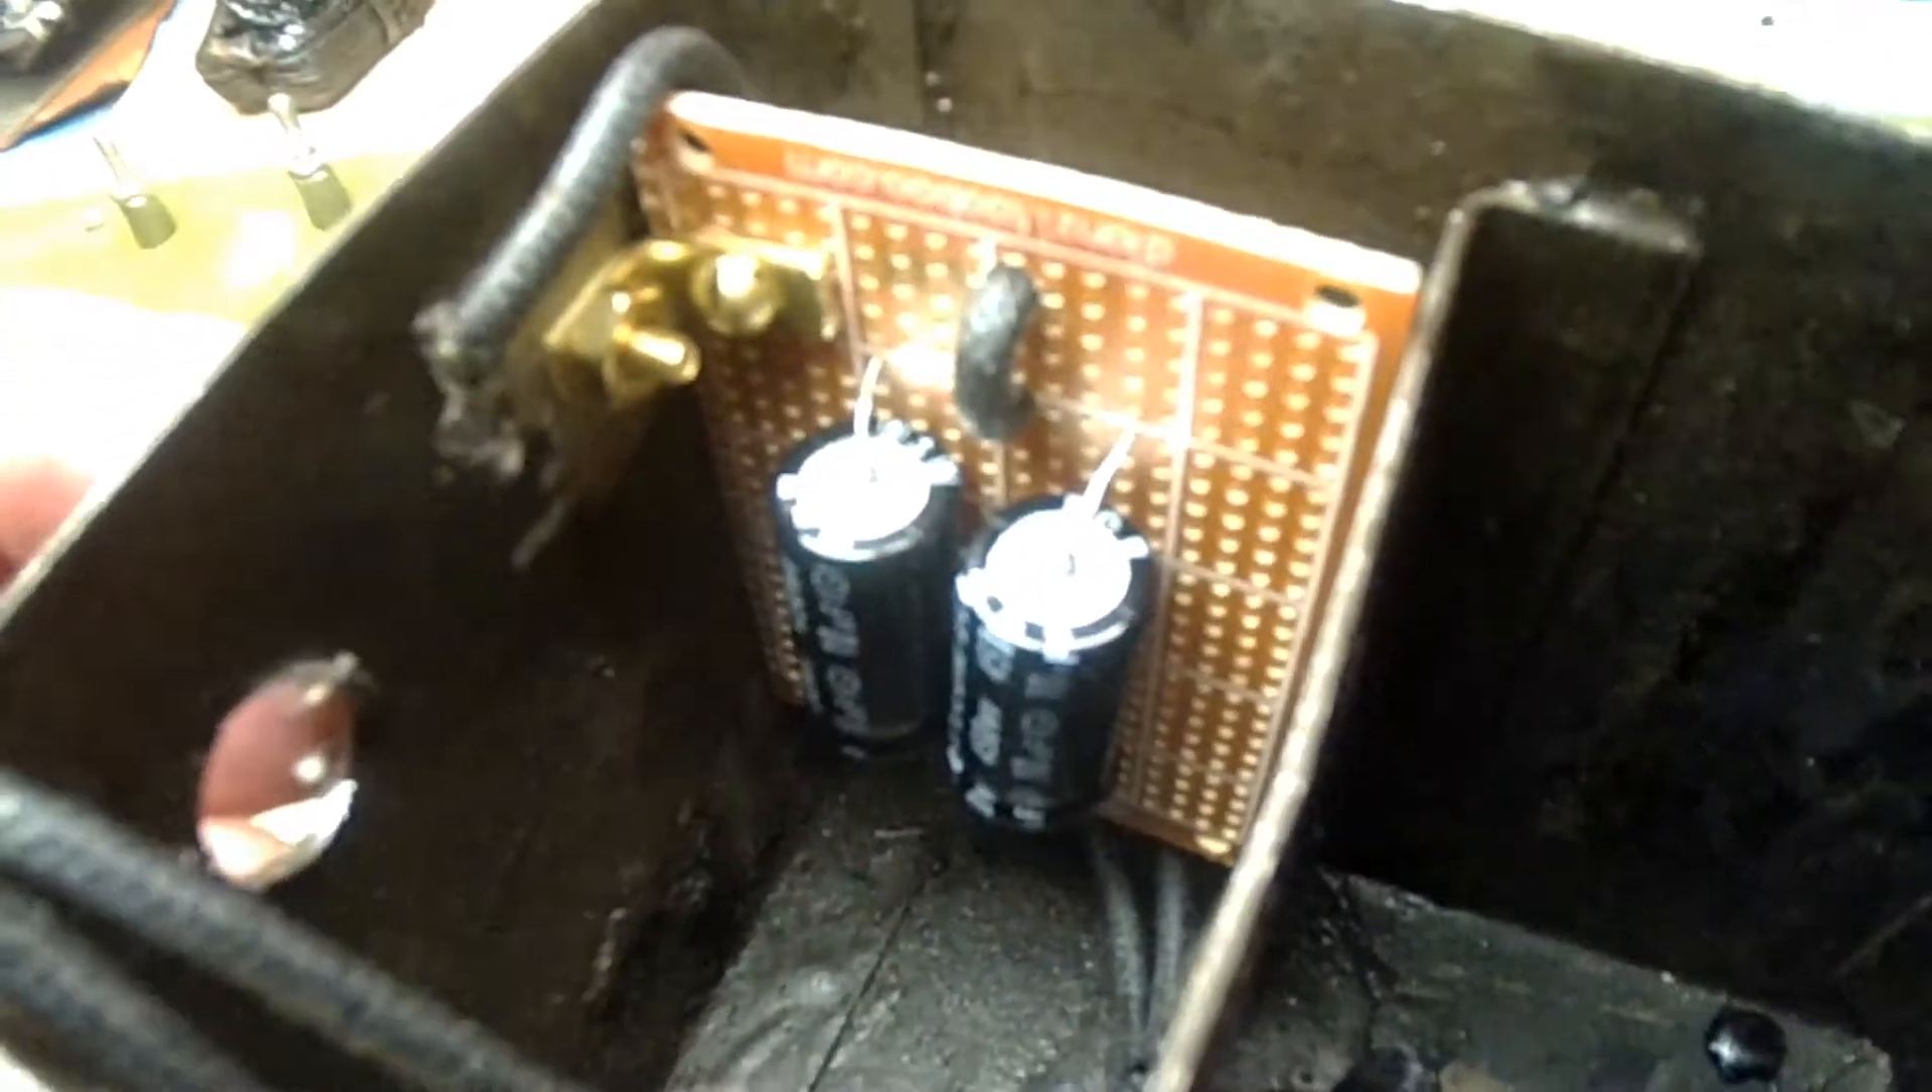Okay, here's the capacitor board mounted inside the can with the homemade. Bracket.